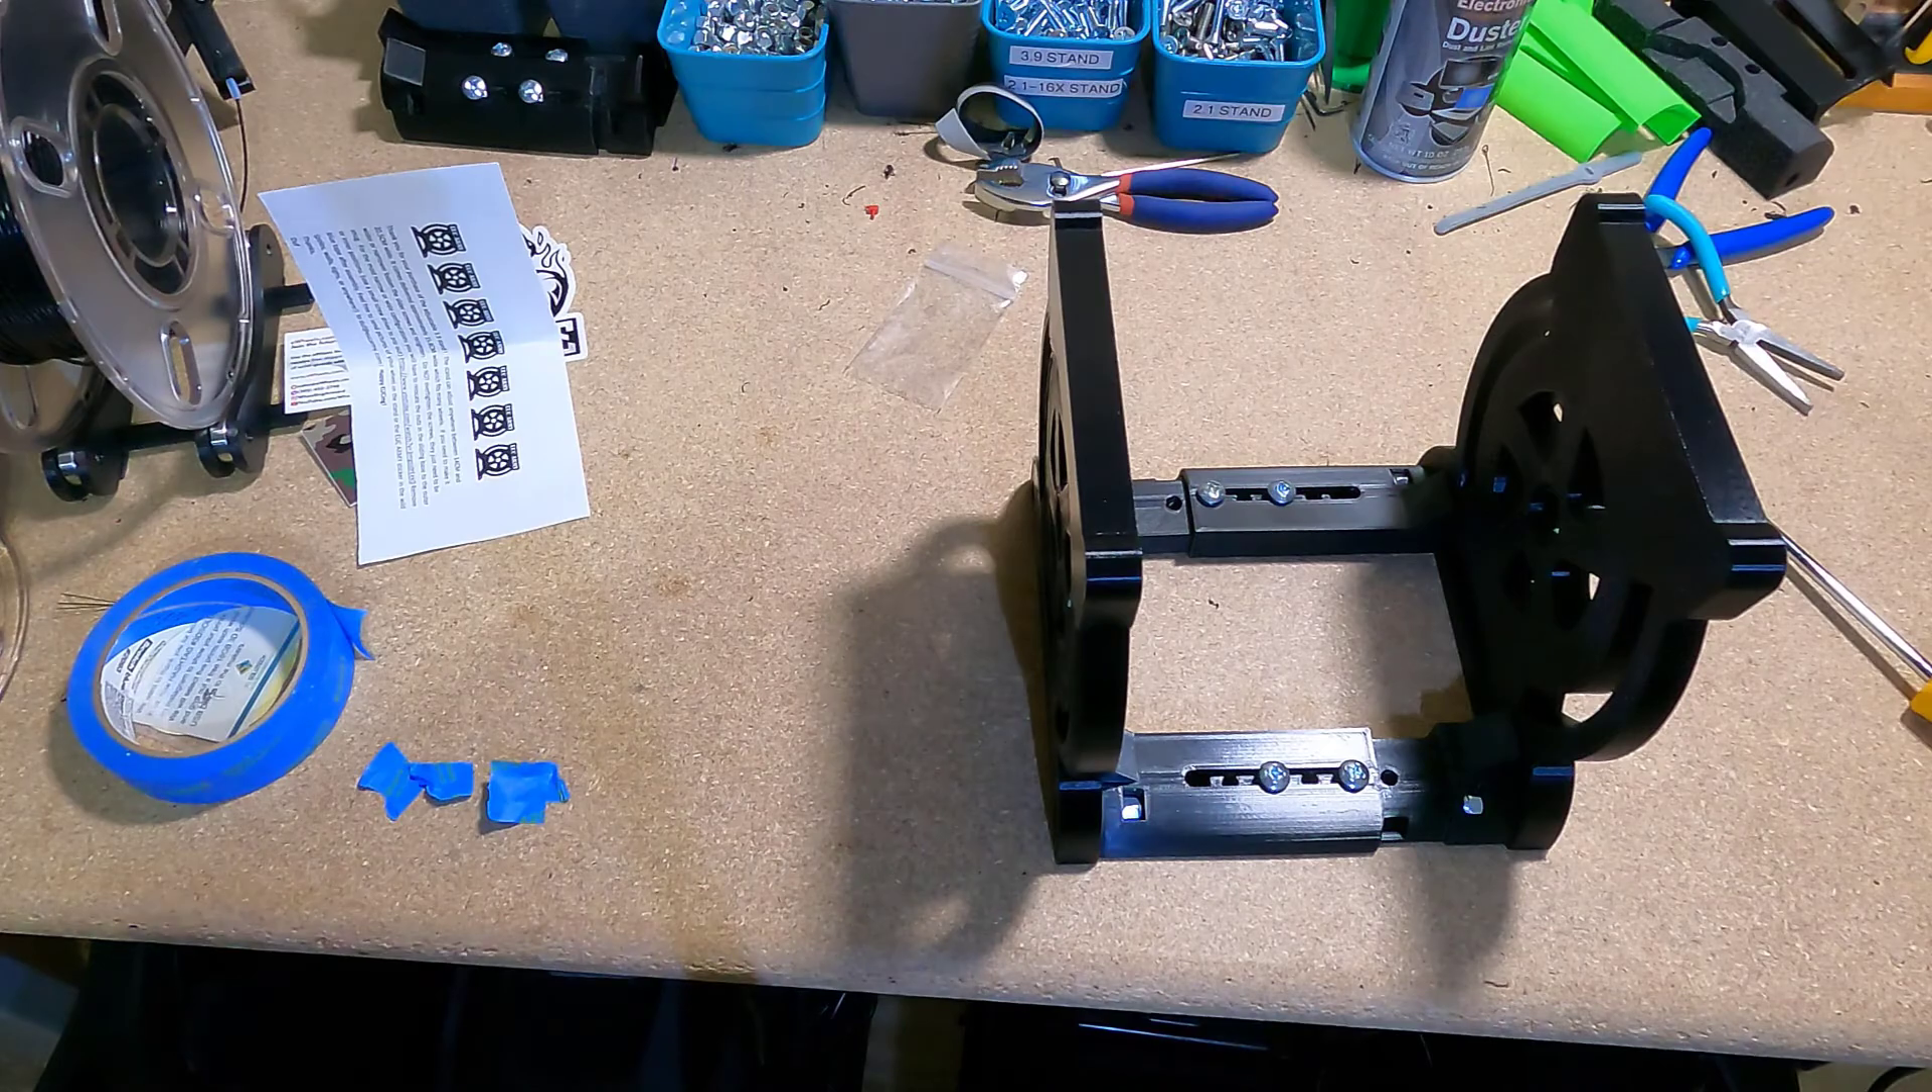All right so there you go the stand is now assembled.